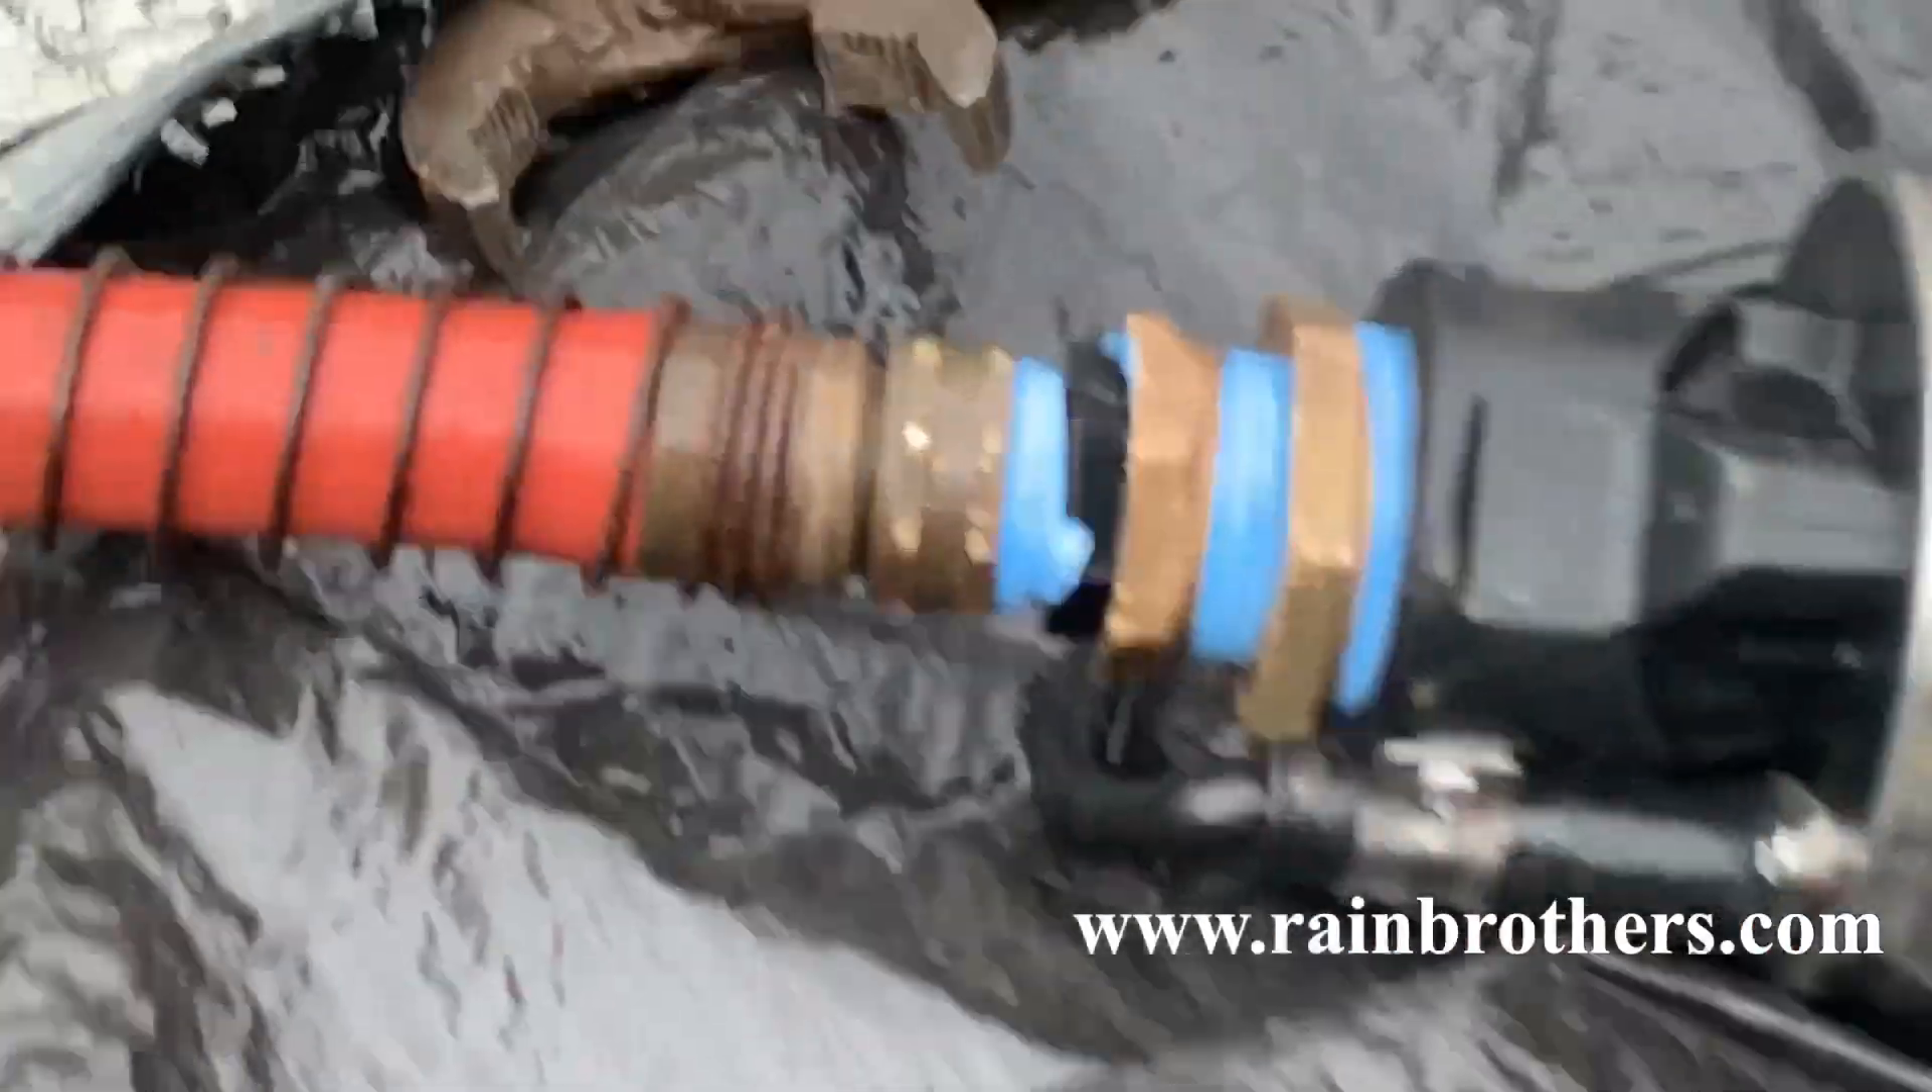I got the hose hooked up.